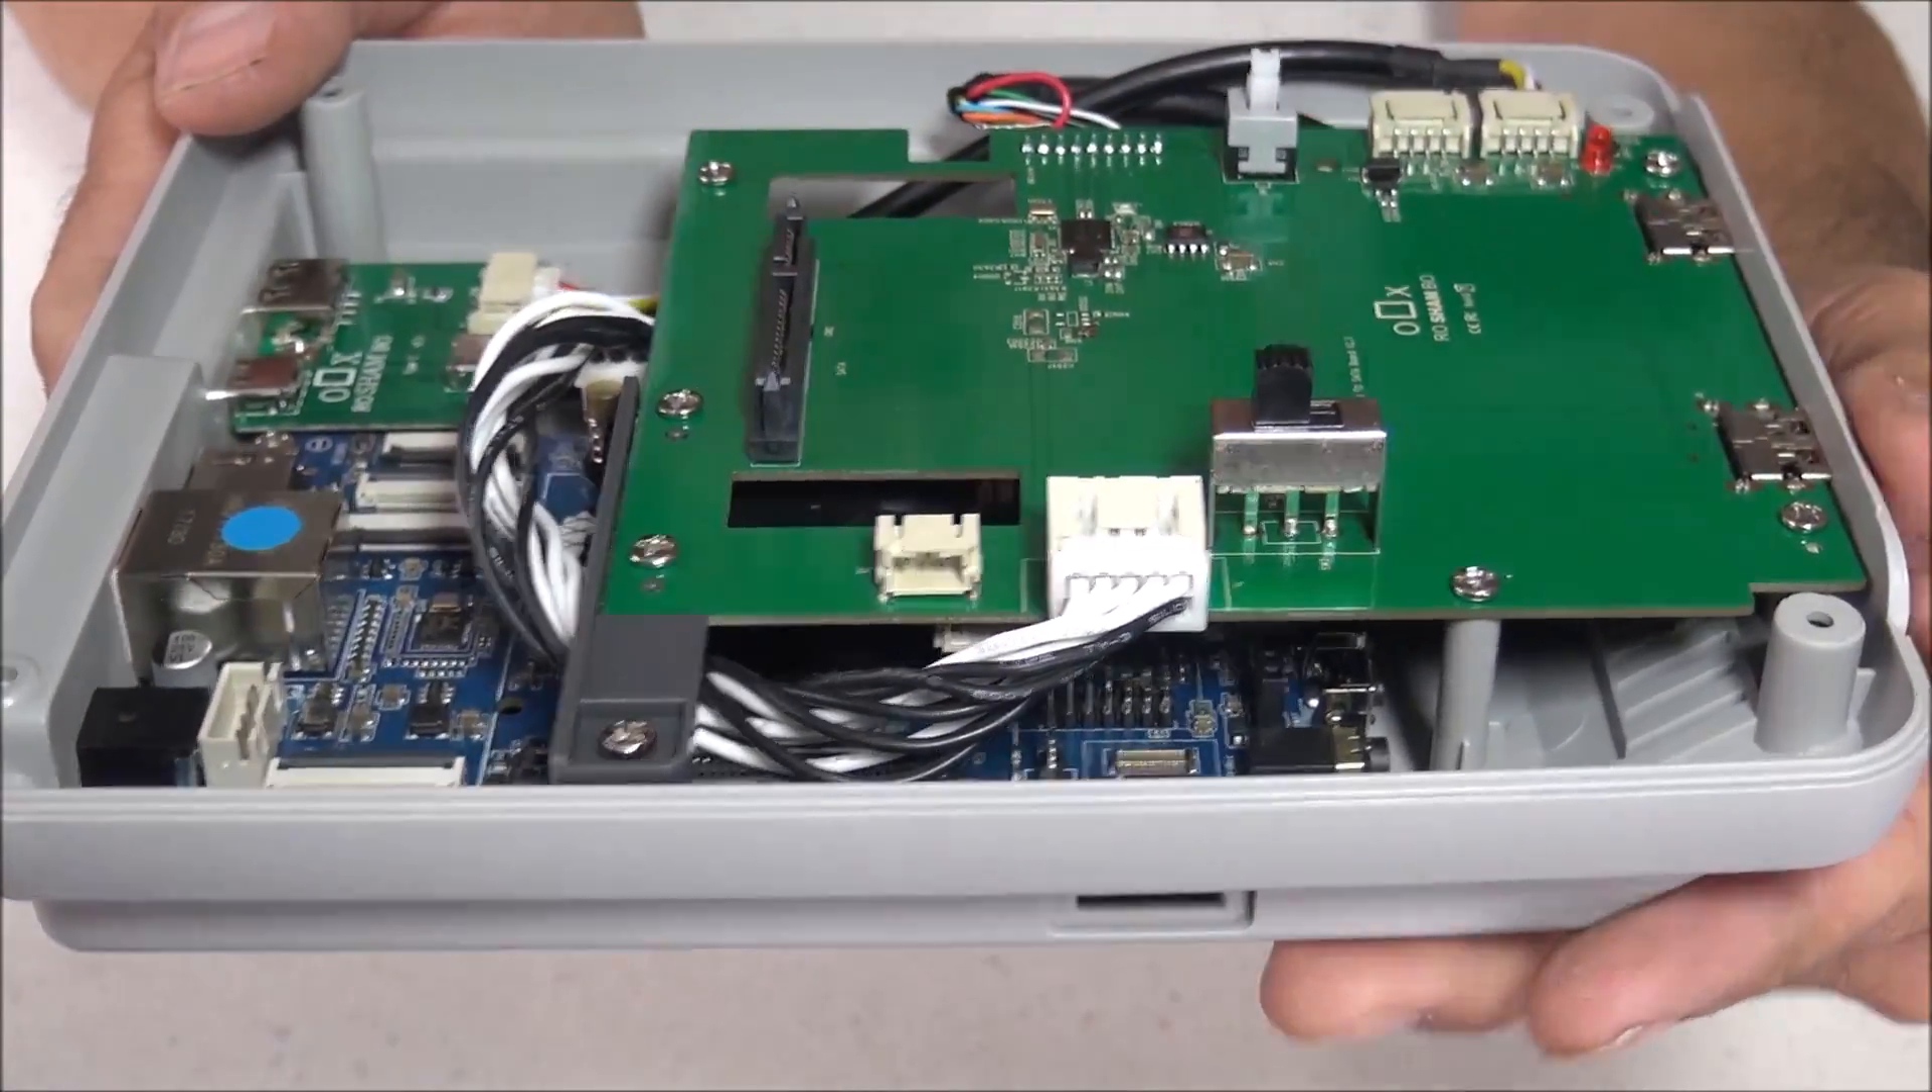And here's a final look at all the connections before we go and put the top lid on.